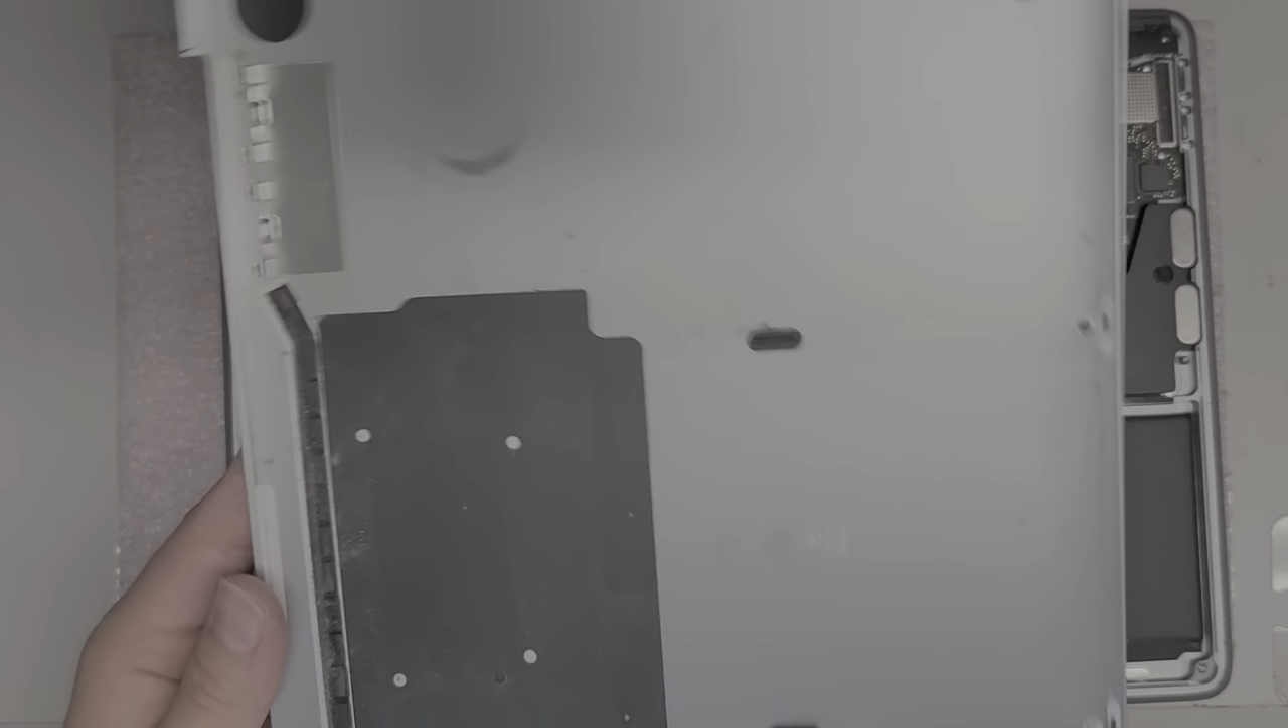So there we go. We got the bottom cover off.